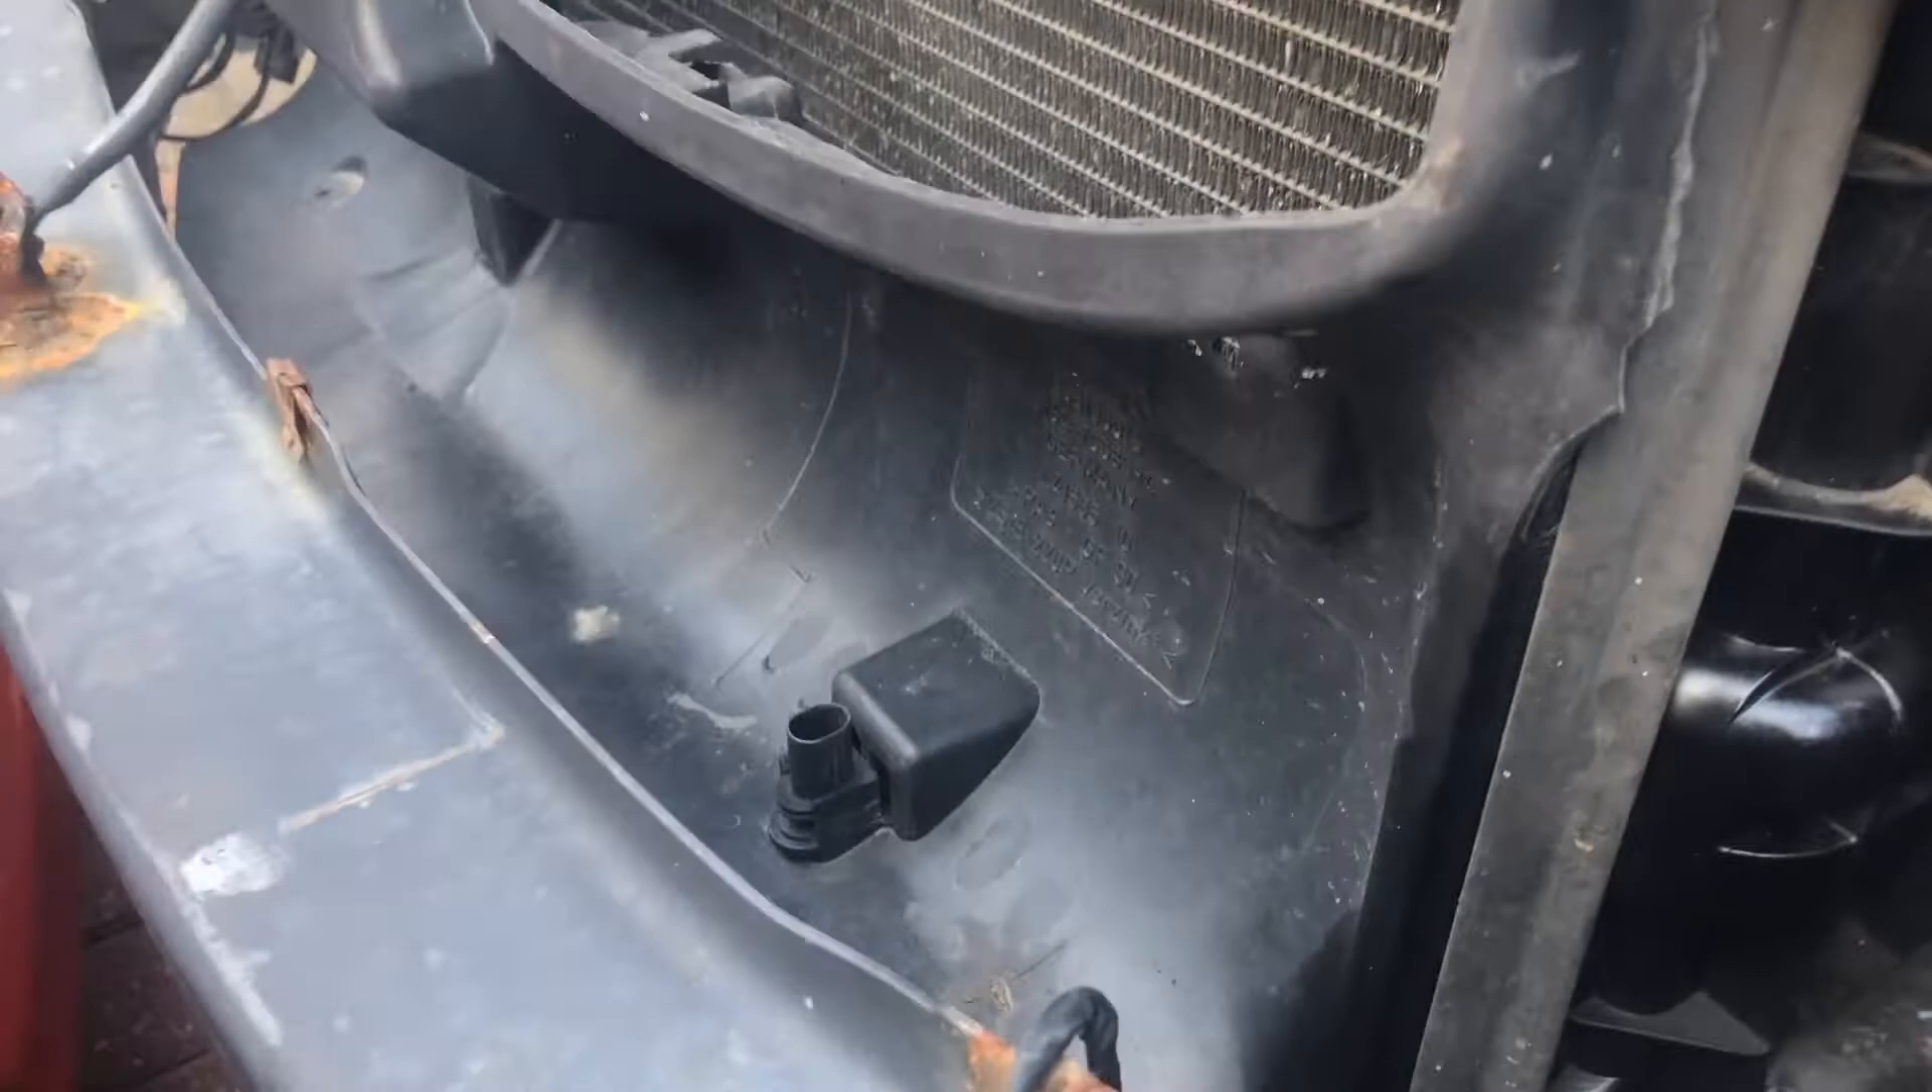So that is the temperature sensor which is obviously not plugged in.